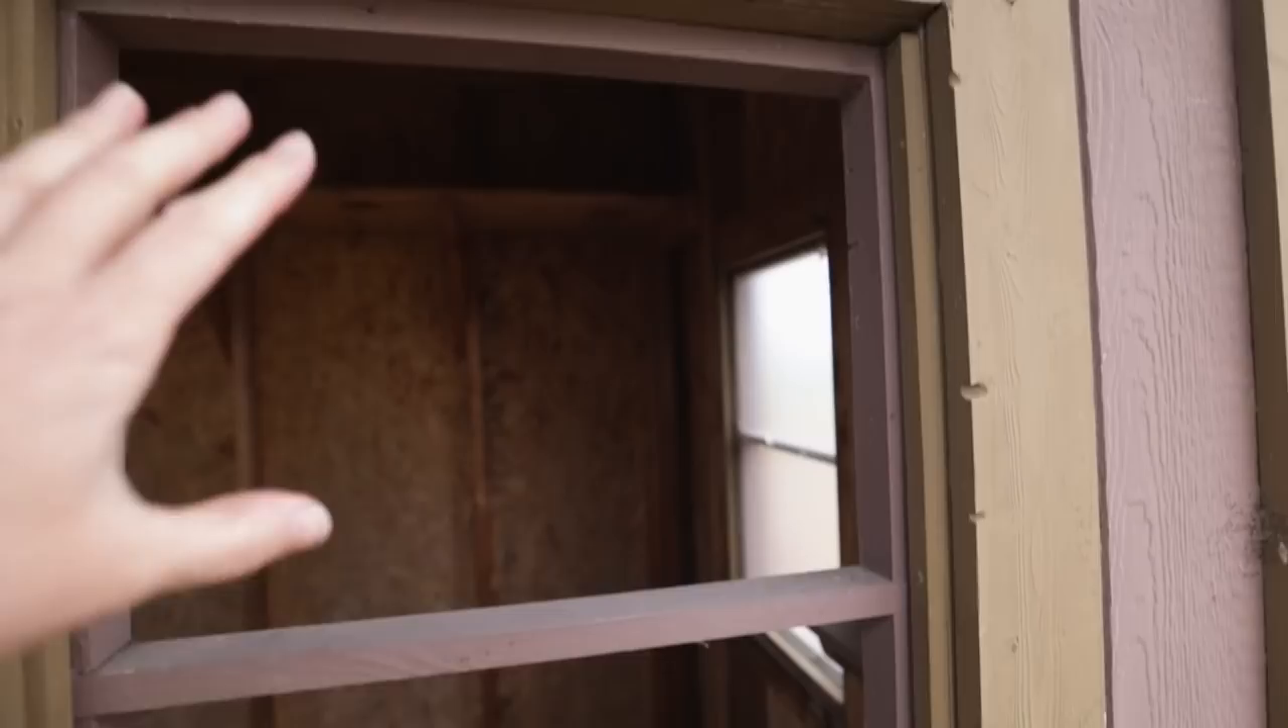Right now we have to put screens on these windows and figure out something to close this if it gets too cold in here.